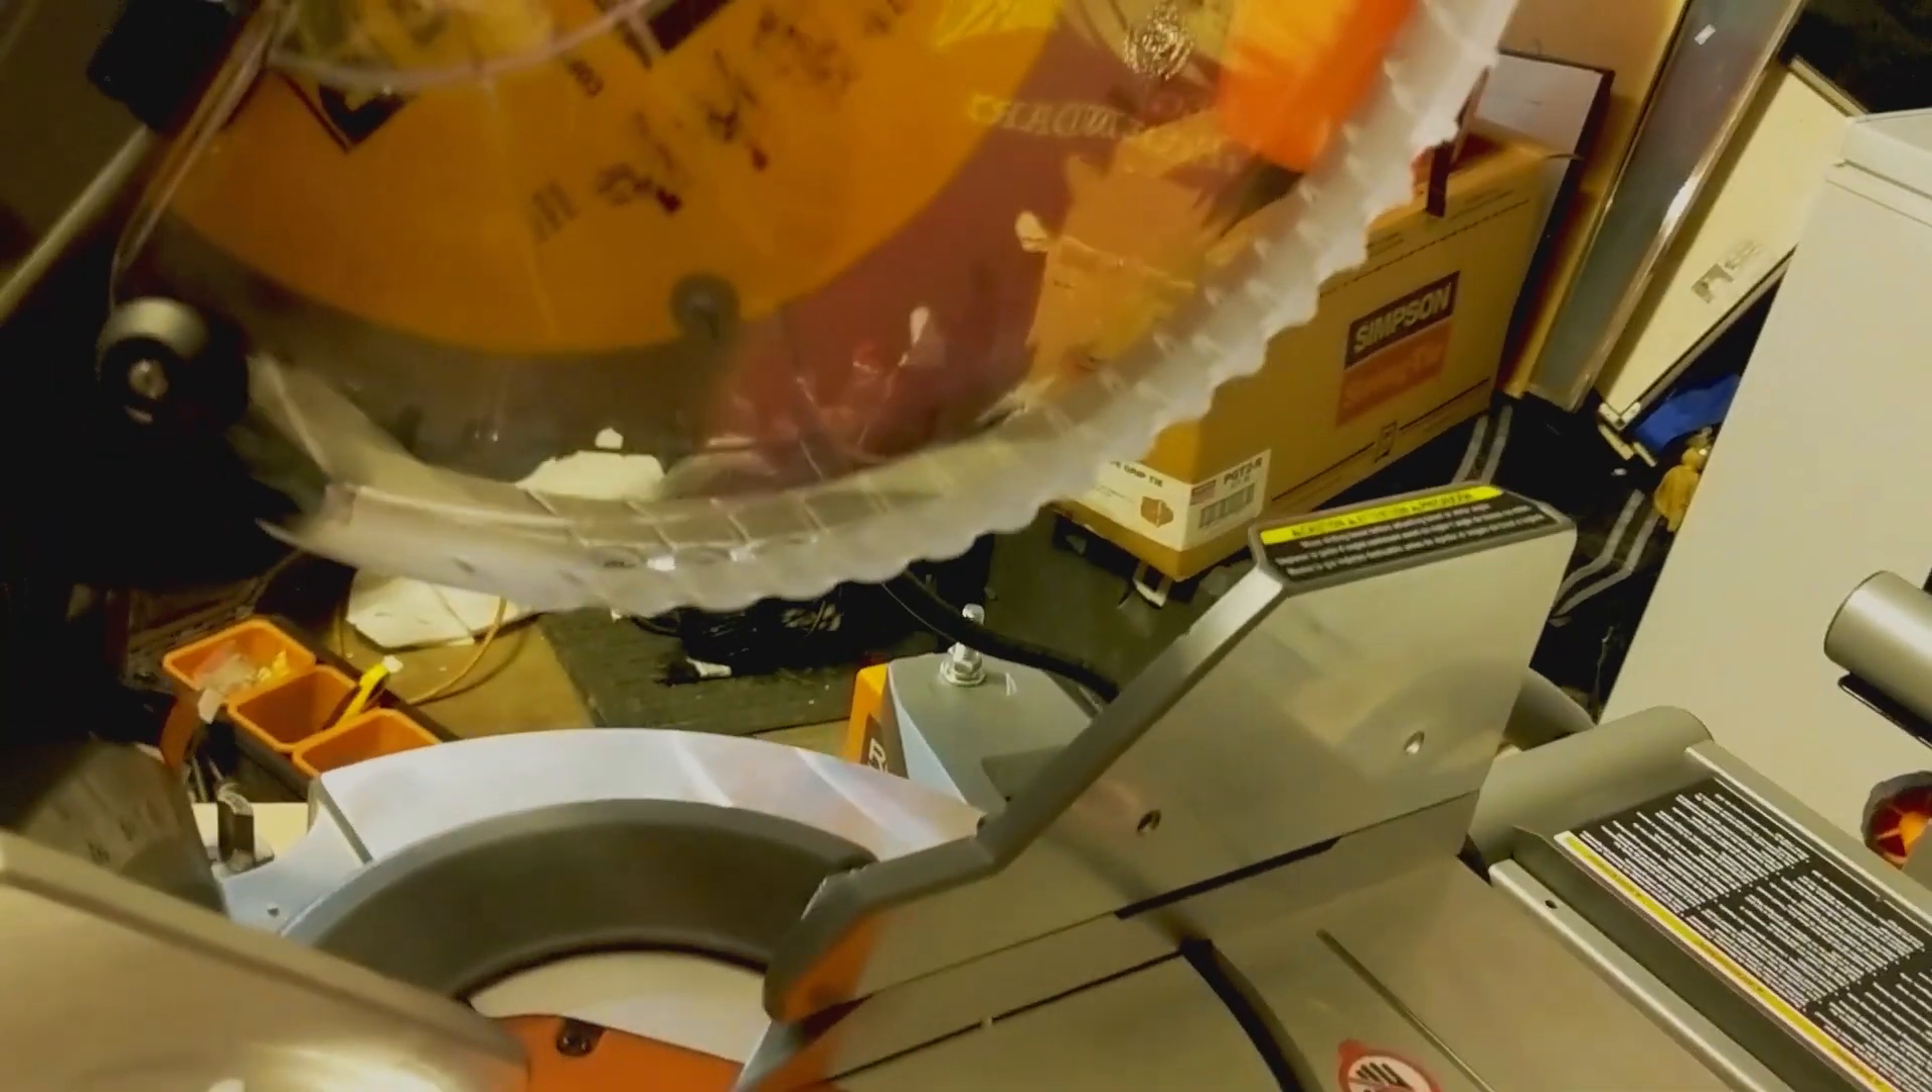I've got the blade on there got a trim blade on.